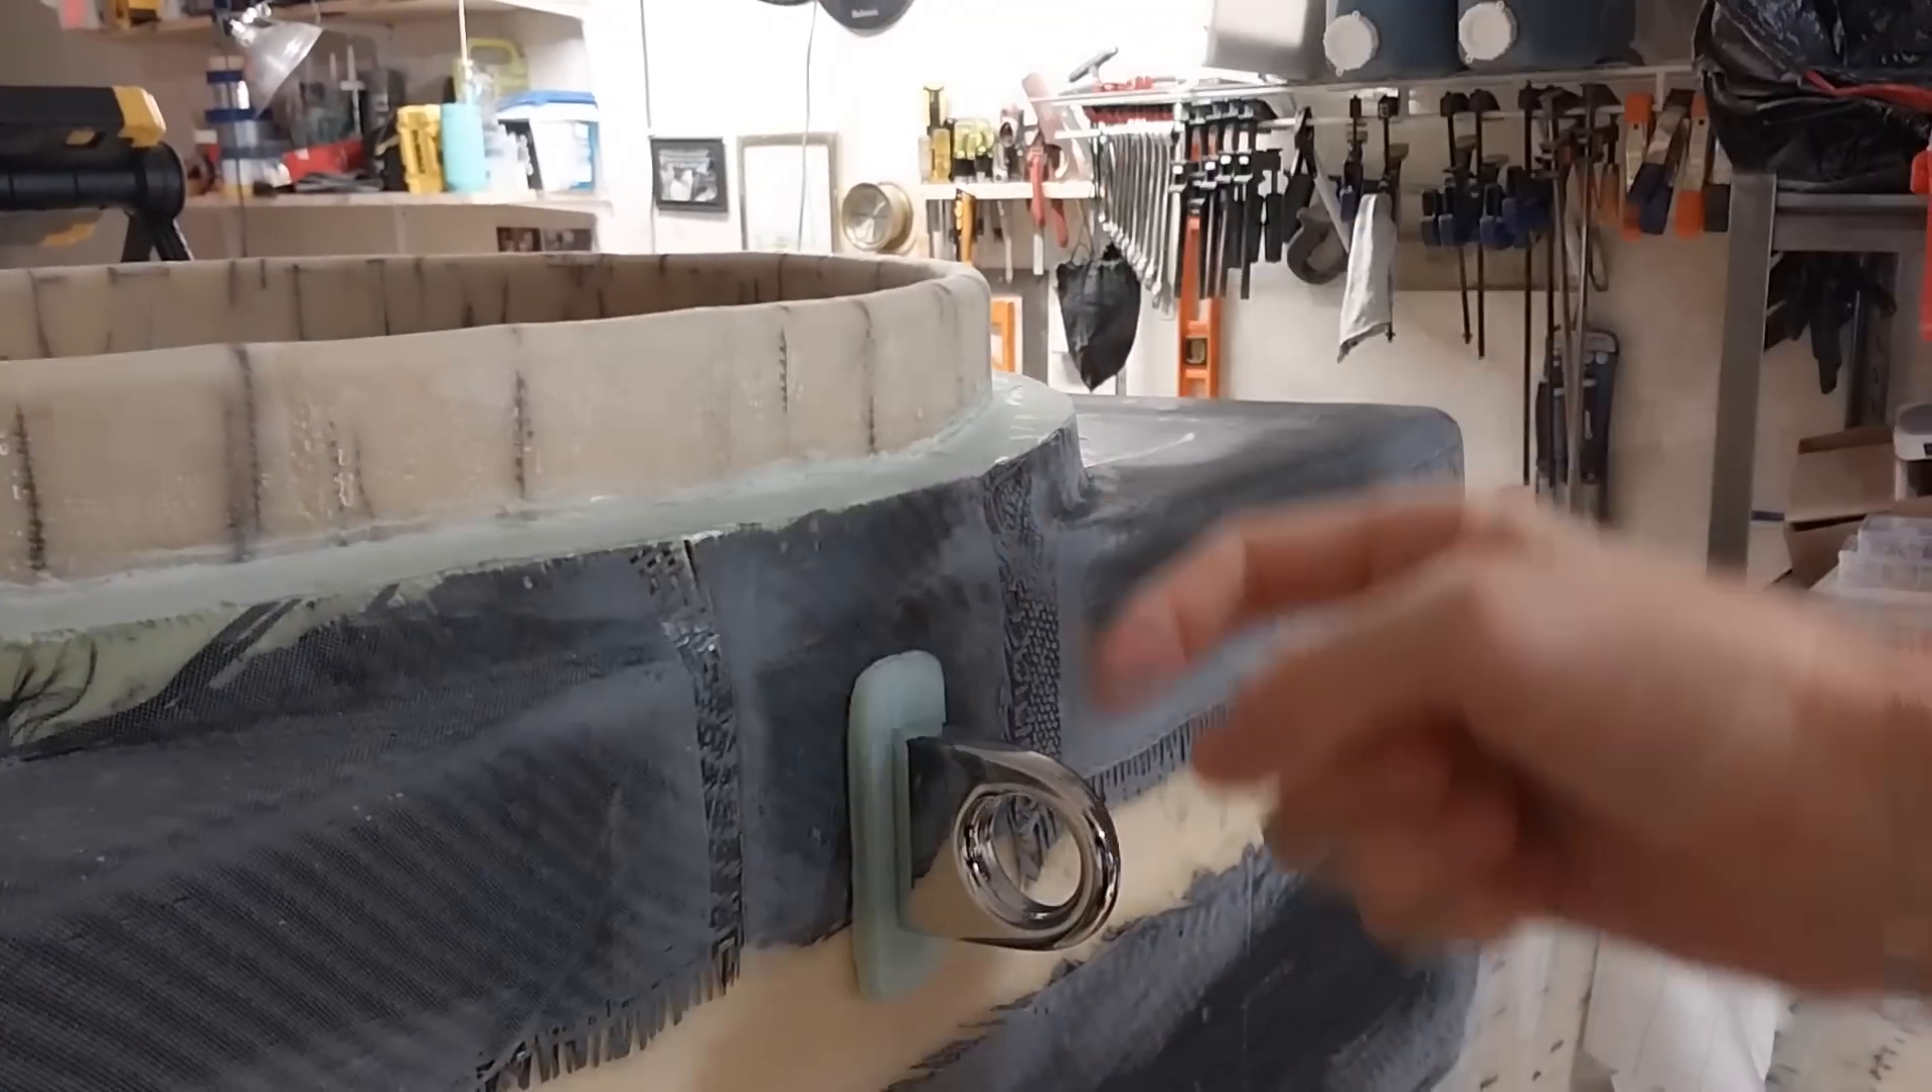So there's a dry fit of the bow eye I'm going to use to lock the hatch.